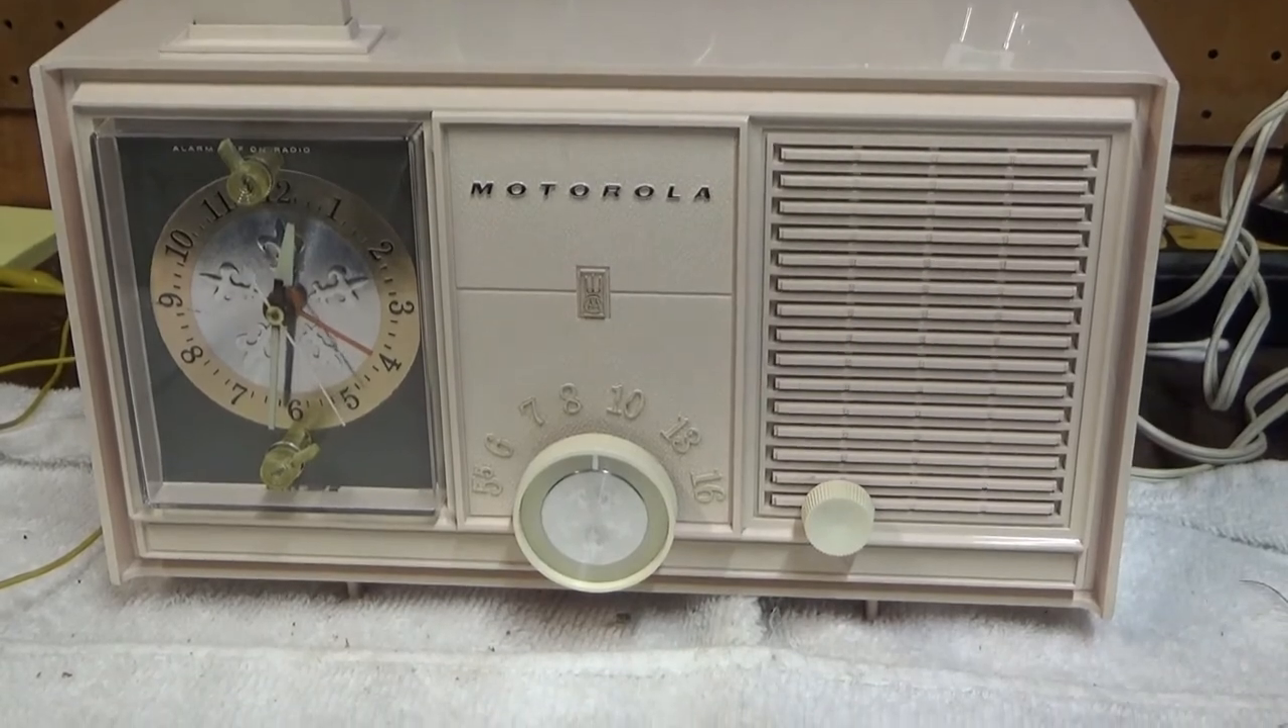I got the clock remounted and assembled back in the radio and let's see if you can even hear it.